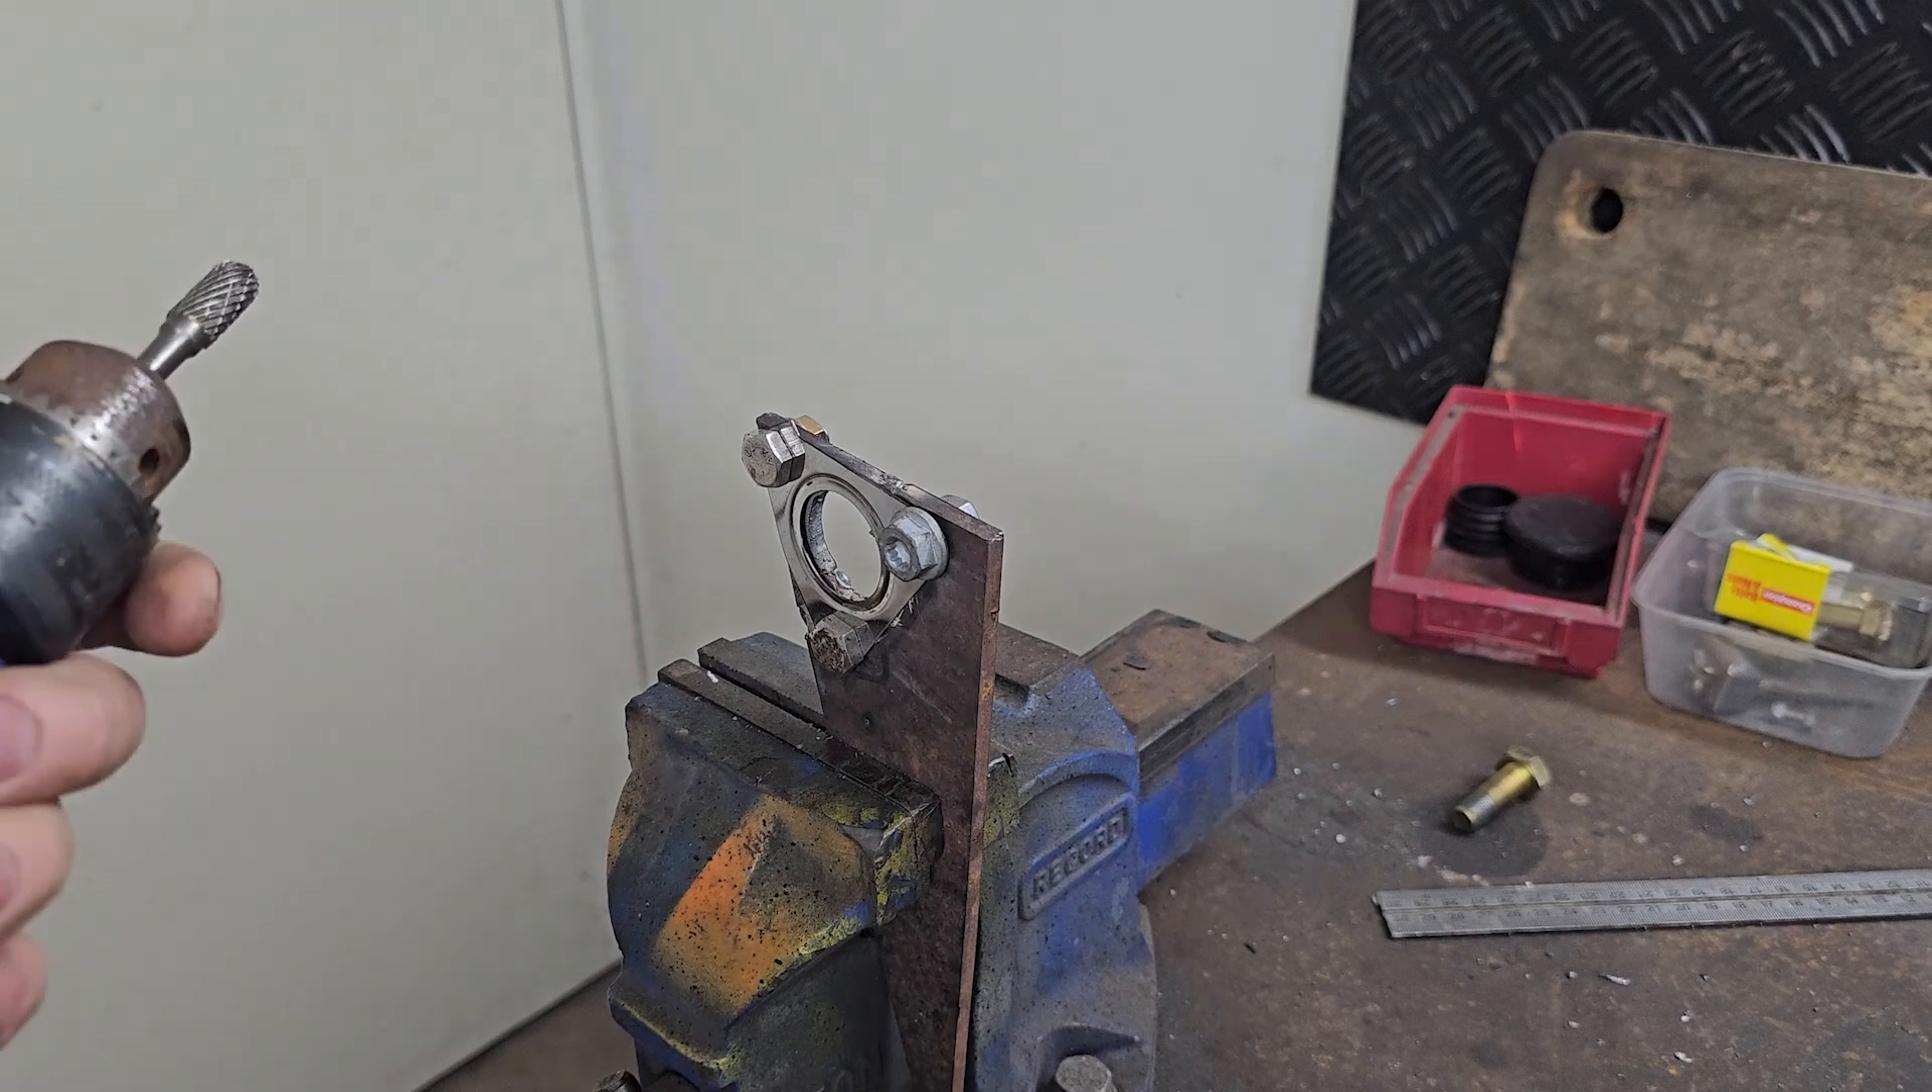Now I've got the gasket bolted on there as a guide and we're going to use a rotary file in a drill.